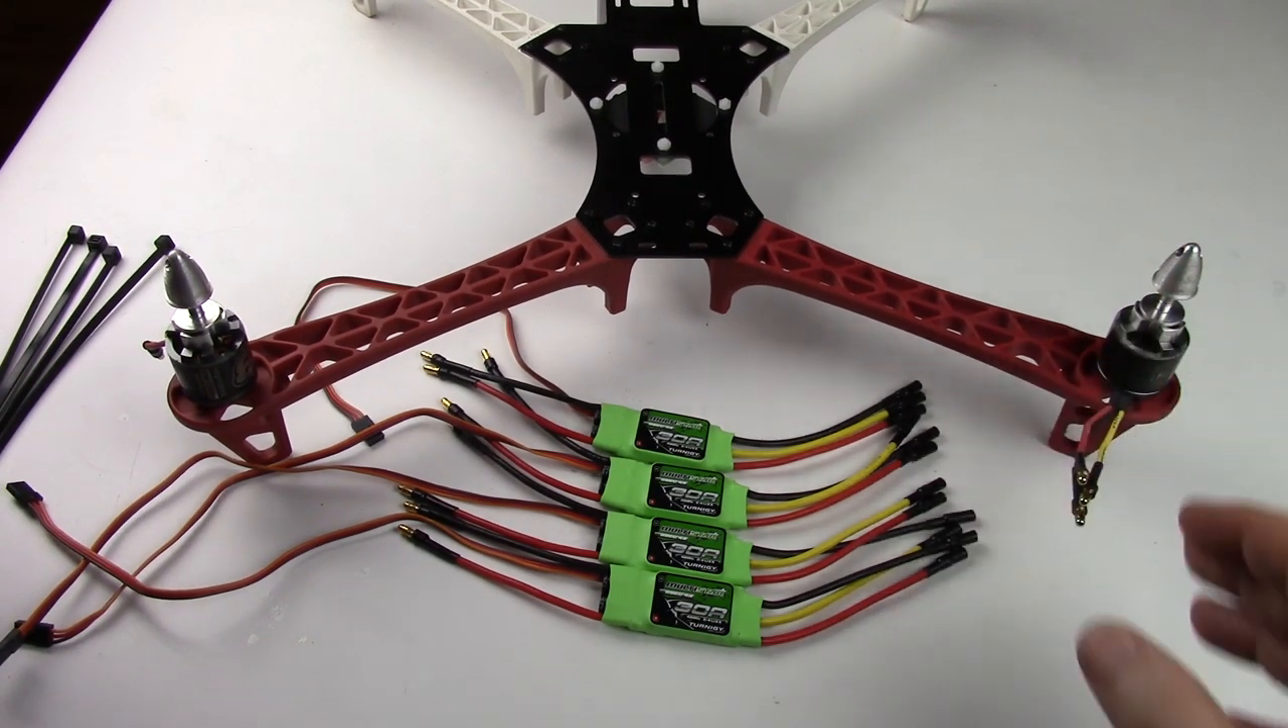So the motors are installed they look good.